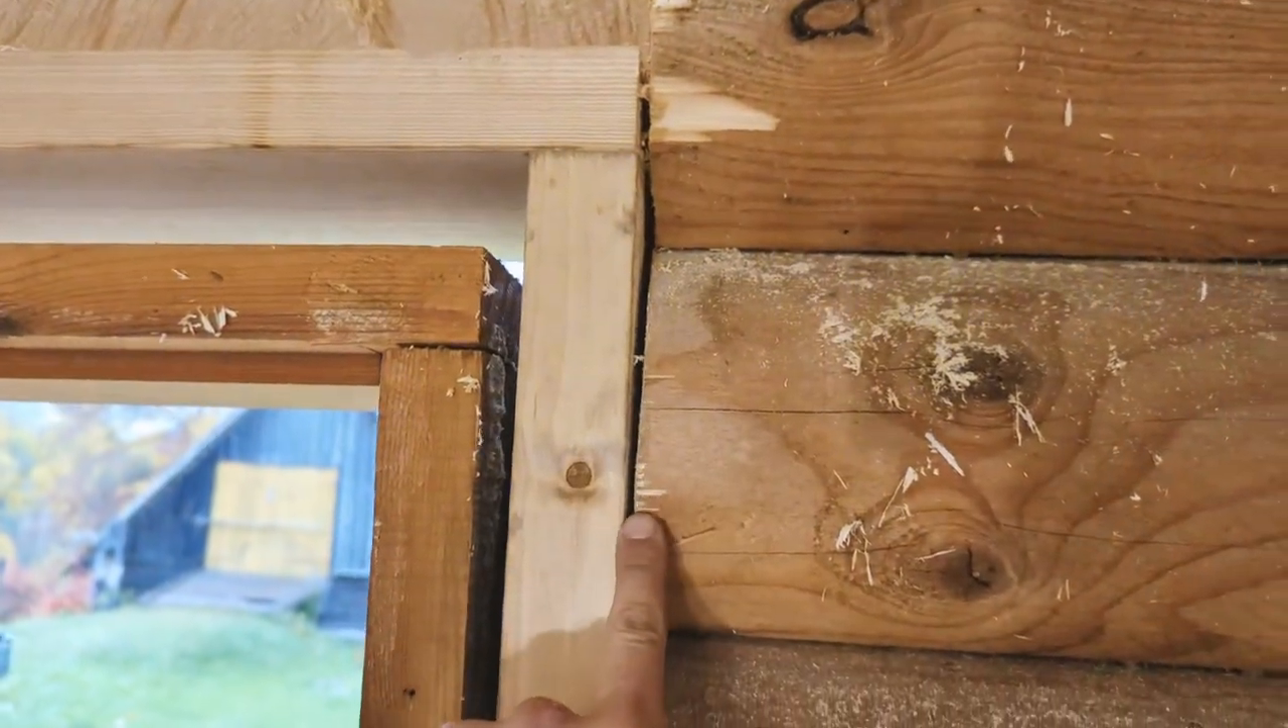You can see that there are still some gaps between the log and the framing.